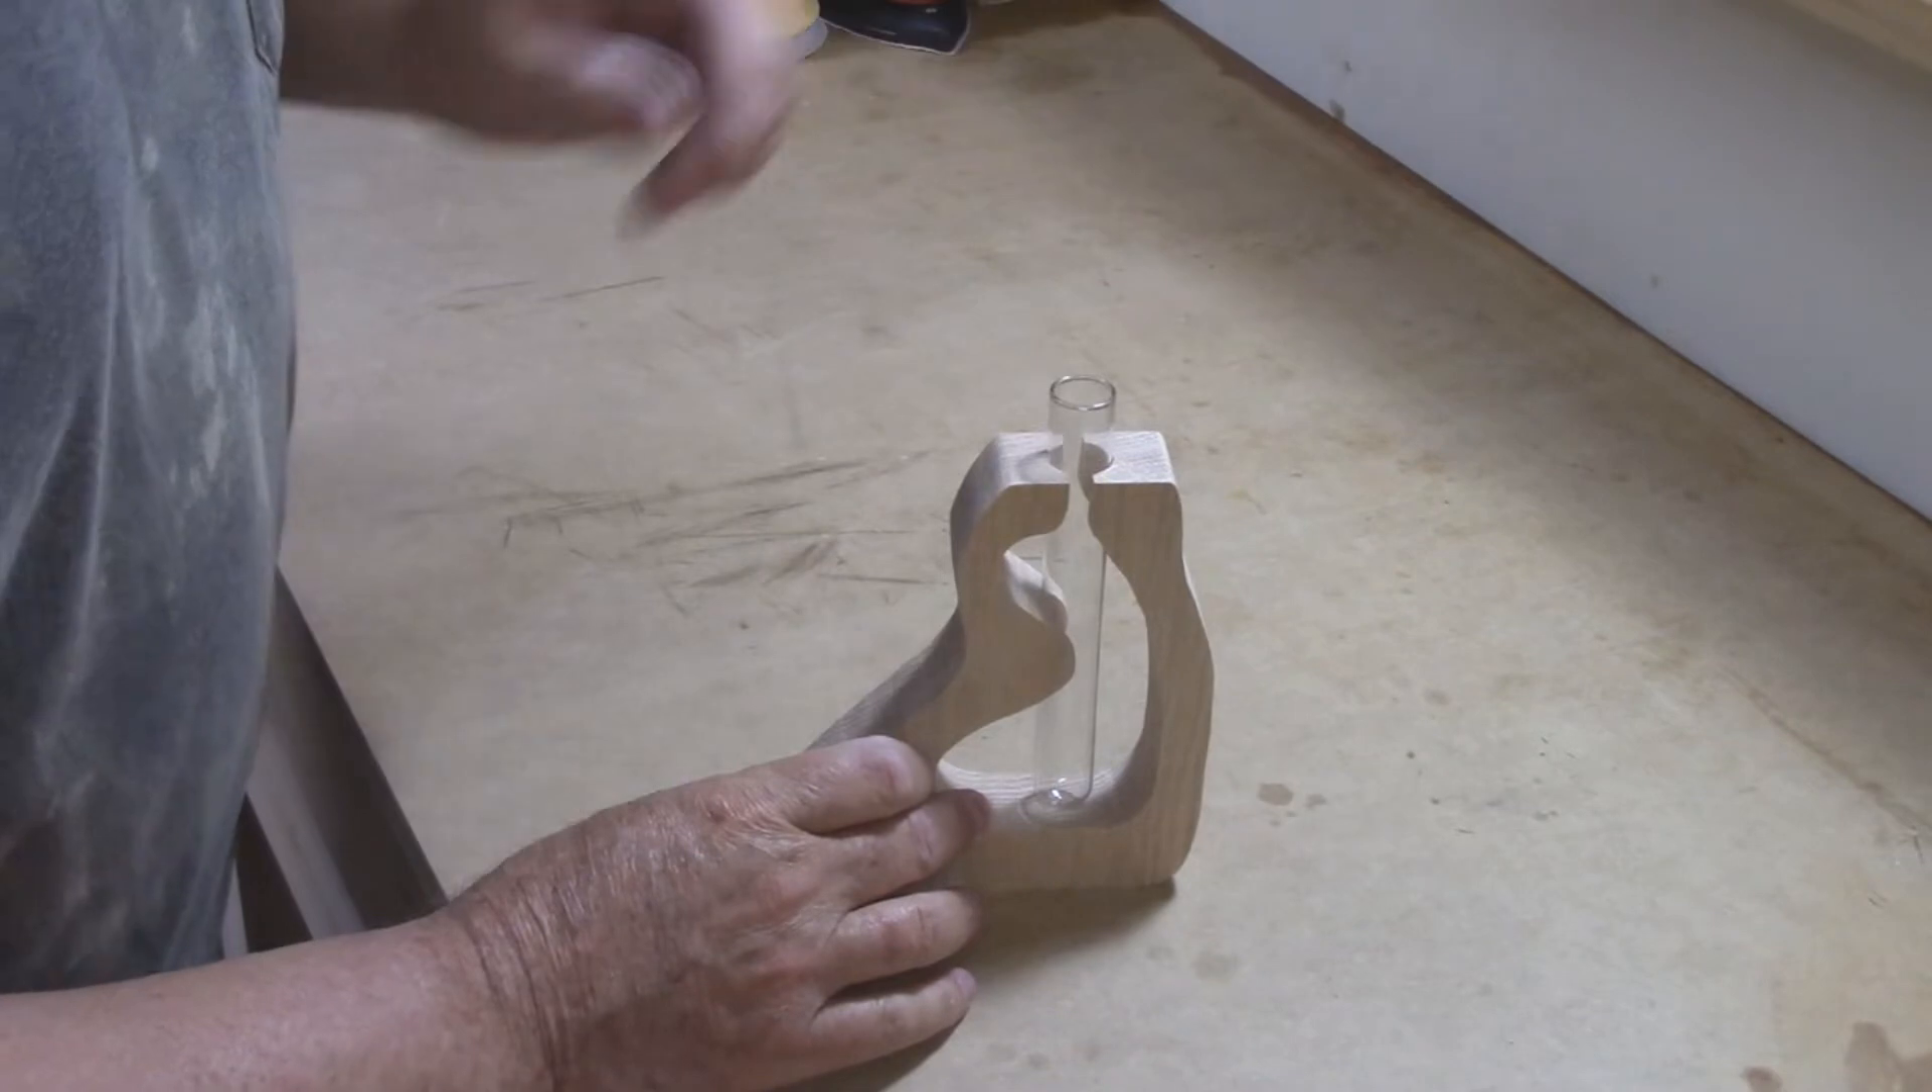The test tube fits in nicely. You can see where it's supported in the middle.